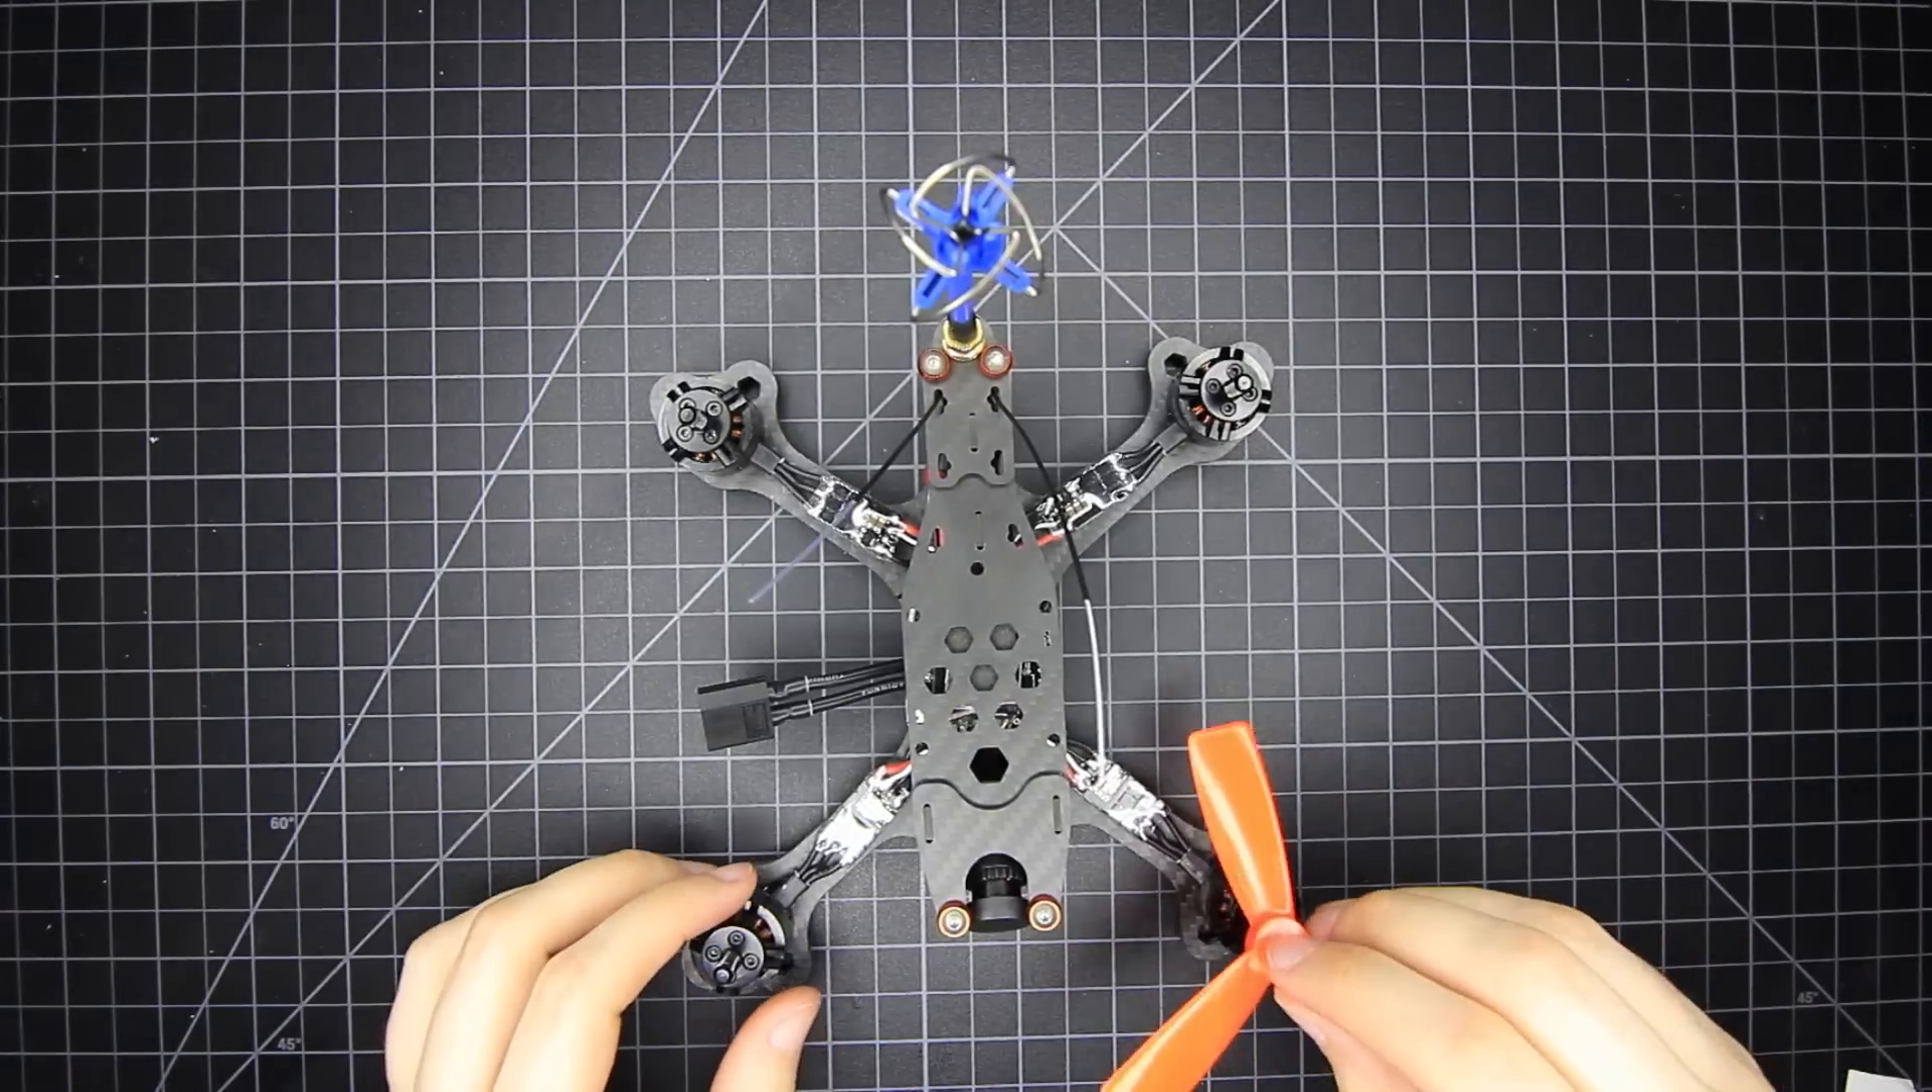After that, pretty much all there is left to install is the props.